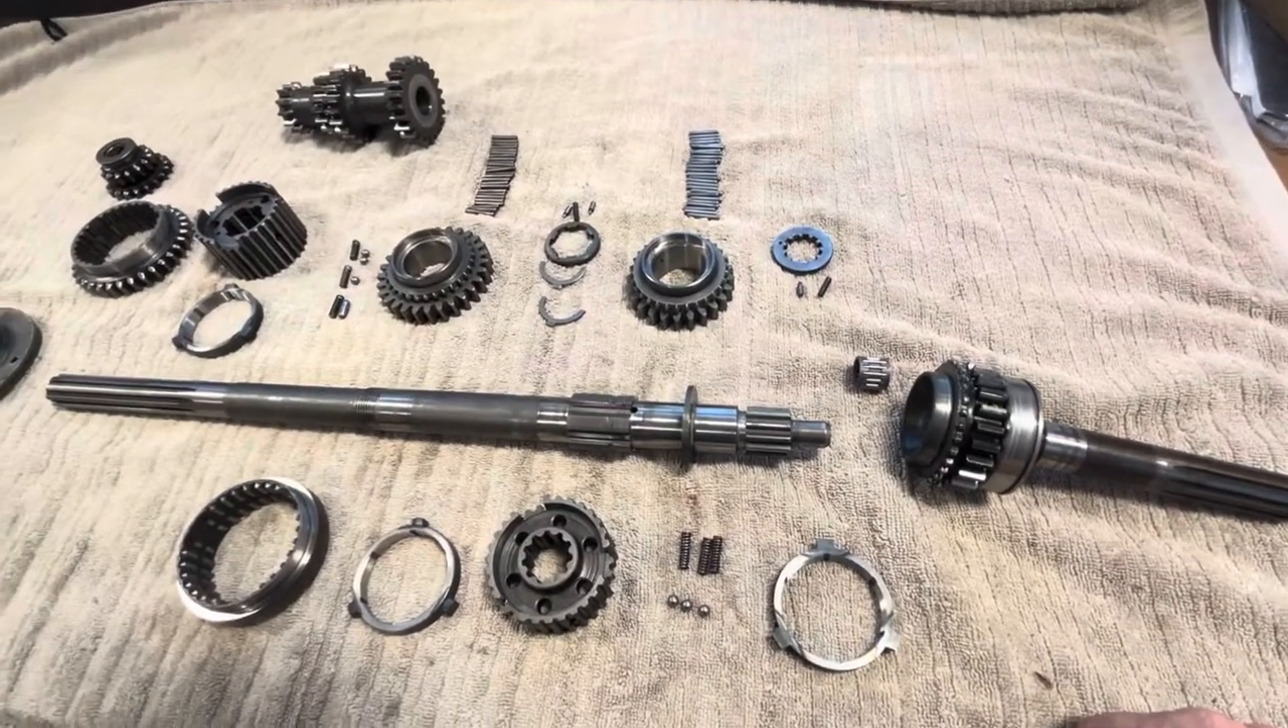You know first thing is obviously I've got the gearbox completely apart and so if you haven't accomplished that yet you know watching this video should help you learn.